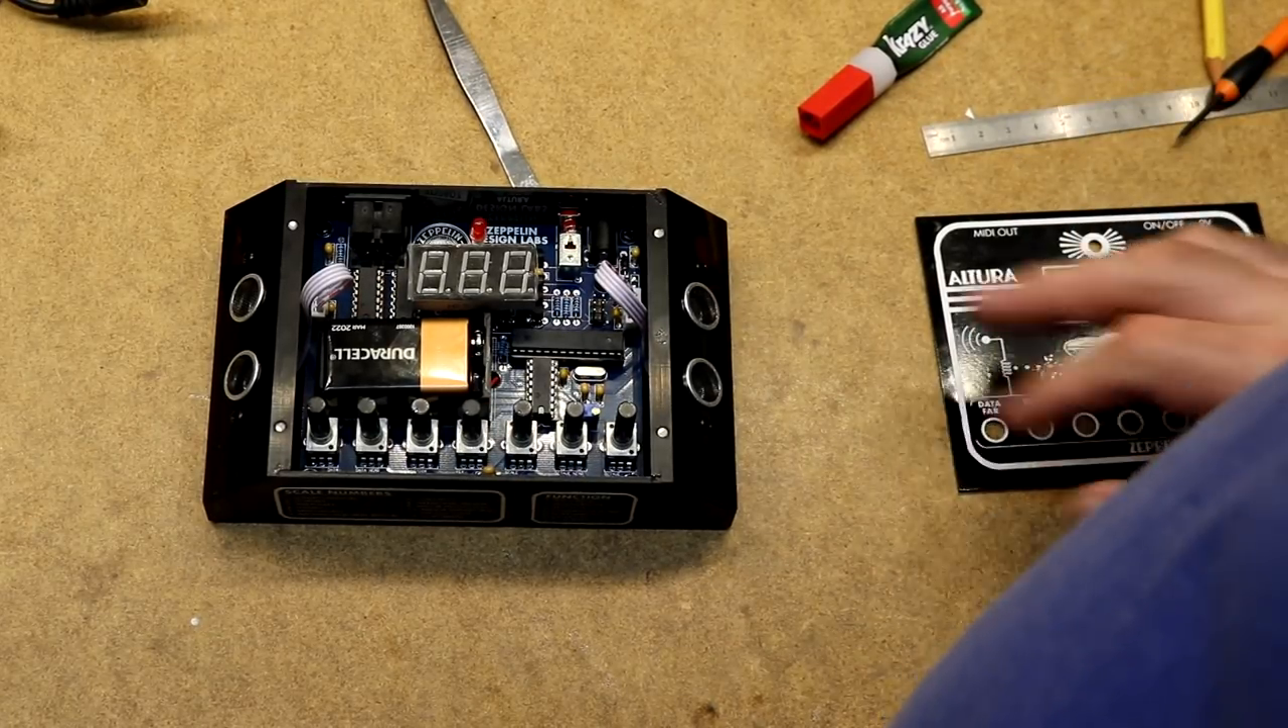Okay, so I finished mounting the Theremin in its case.